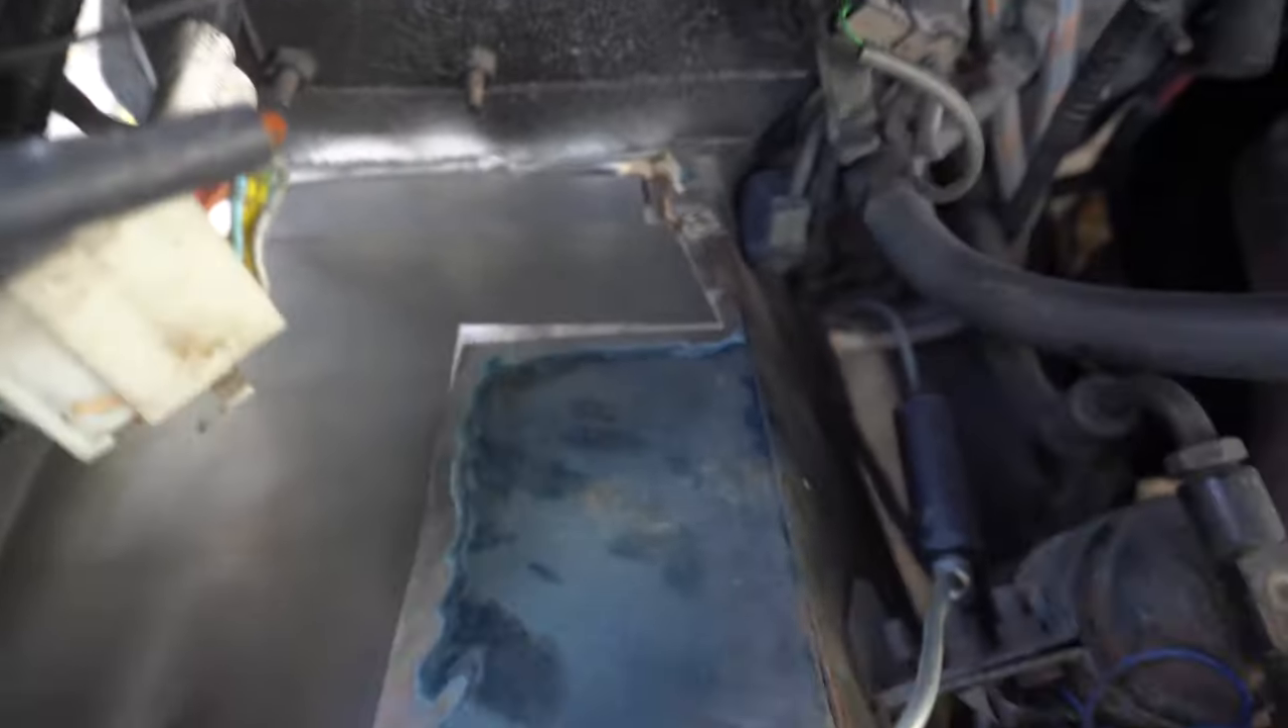No i zobacz. Wstępnie mamy blaszkę założoną.